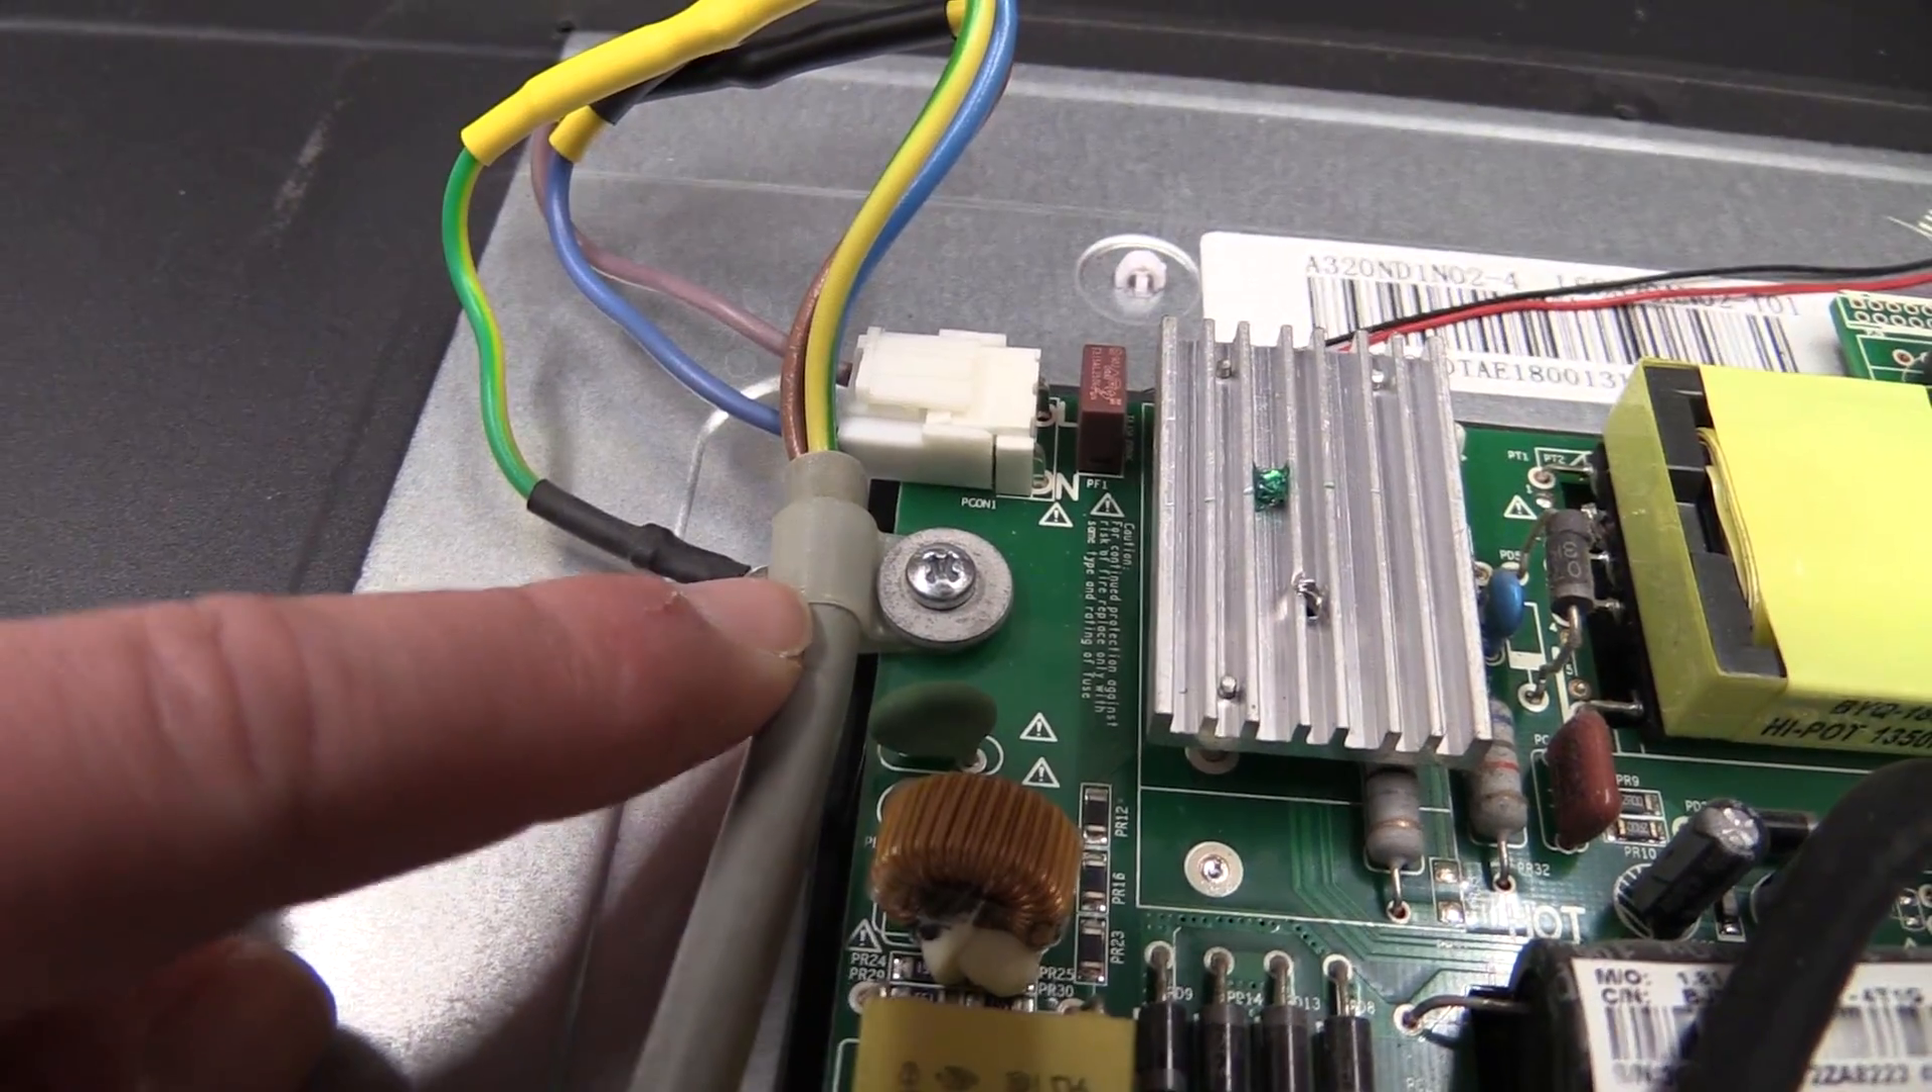I was able to use one of the mounting points of the circuit board for this strain relief.